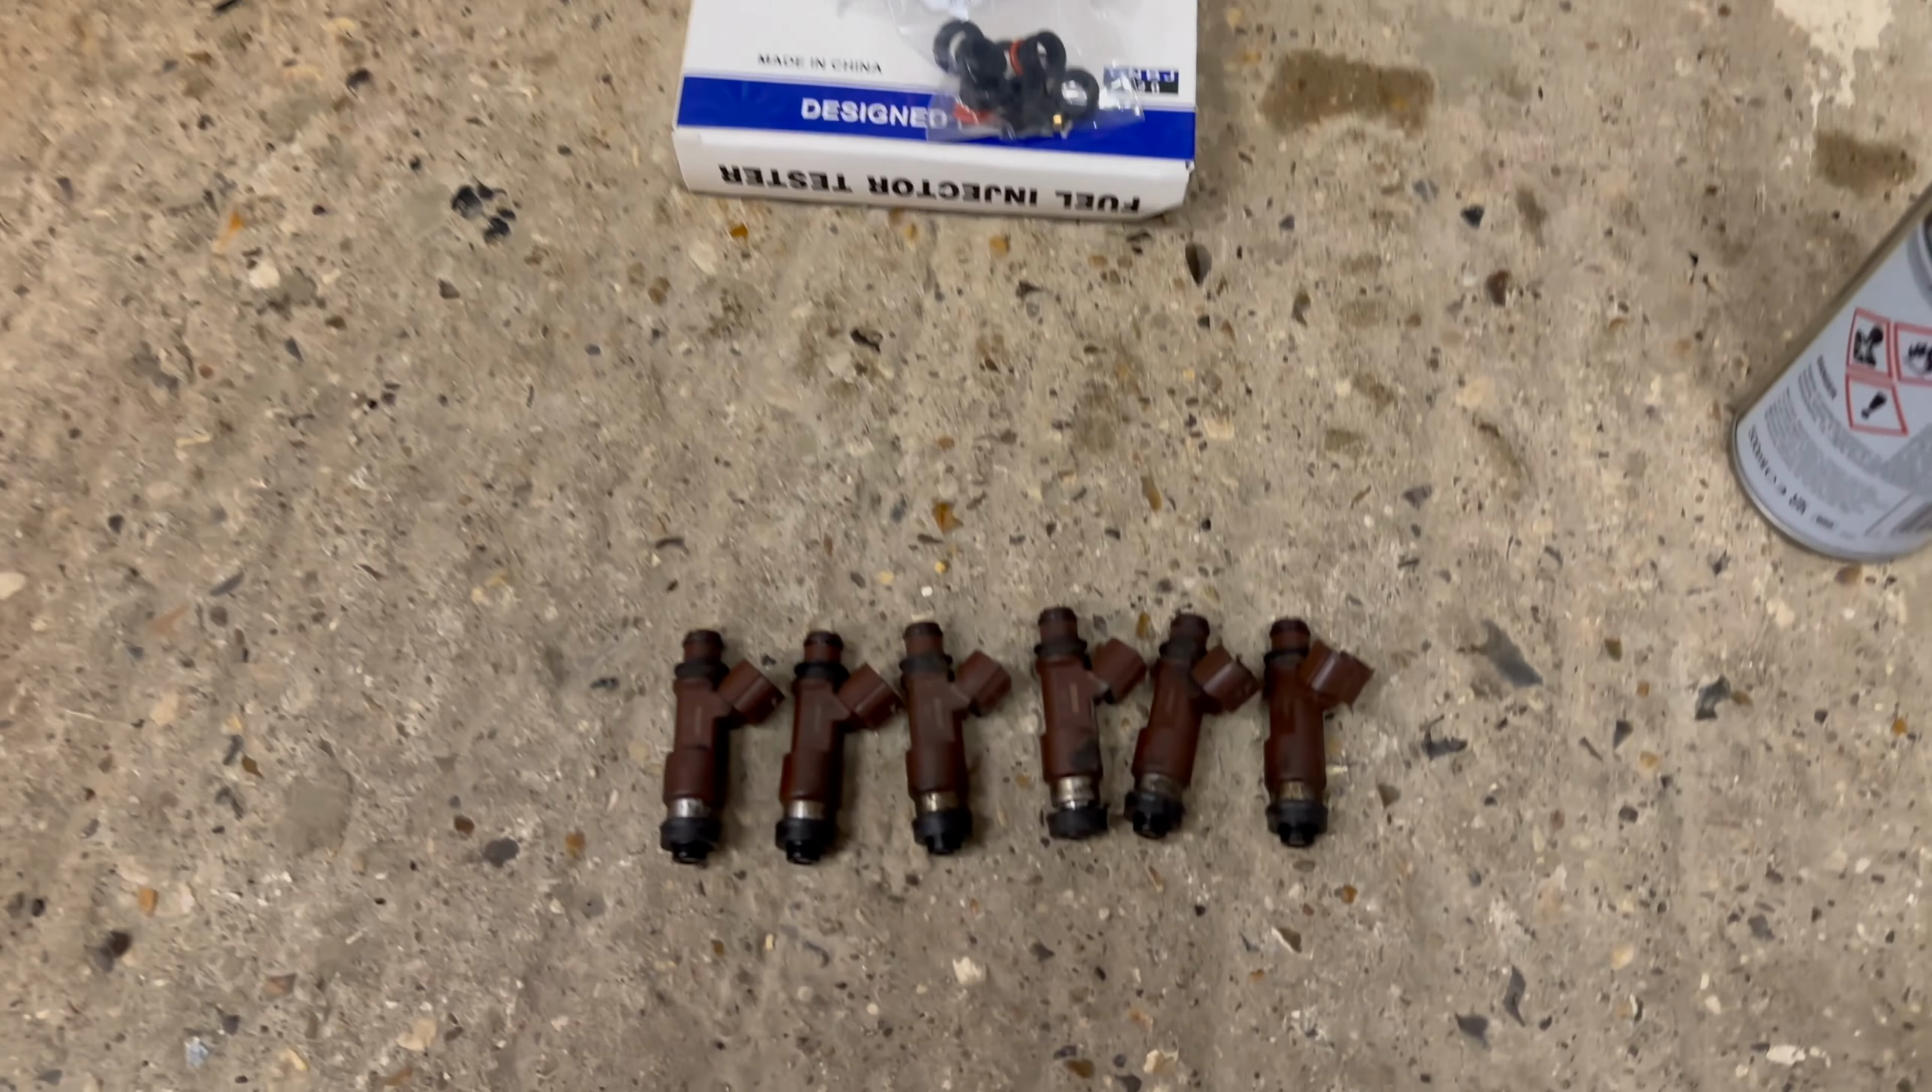Okay so I already have all six injectors removed from the engine as part of the last video that we did on this engine and the first thing we need to do is remove the little filters.